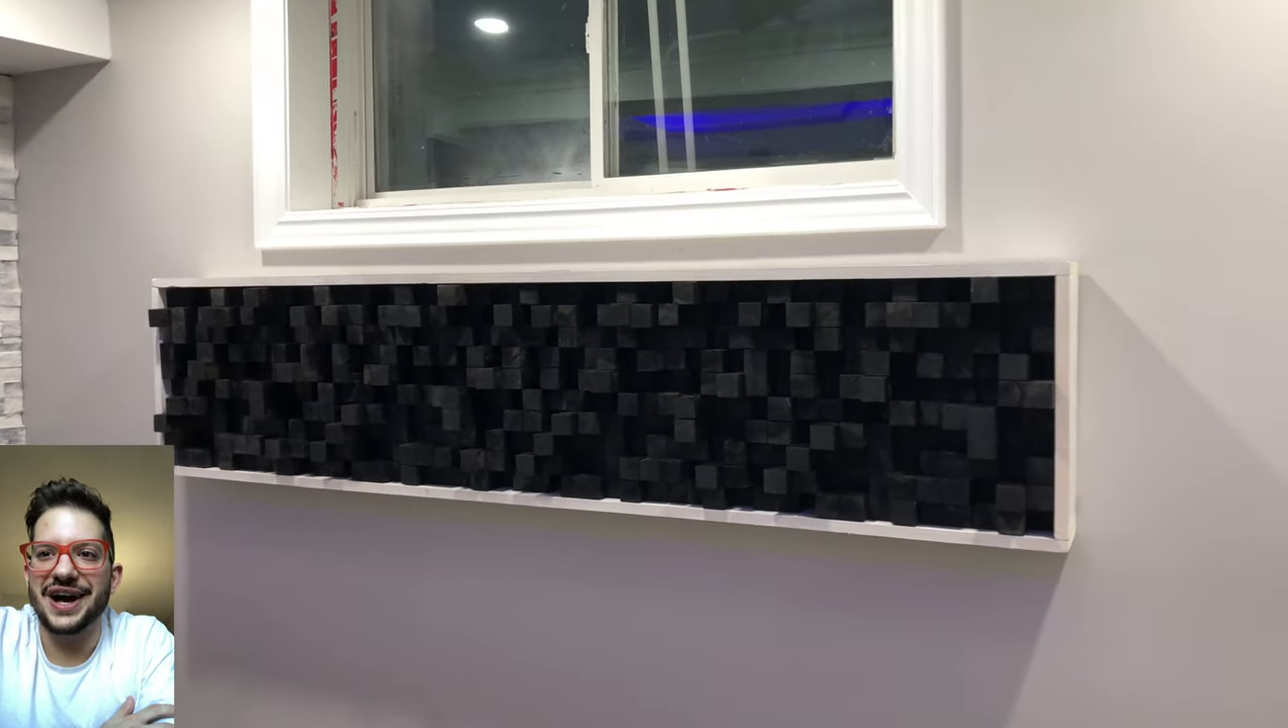And there is our finished product. This diffuser mounted on the client's wall.